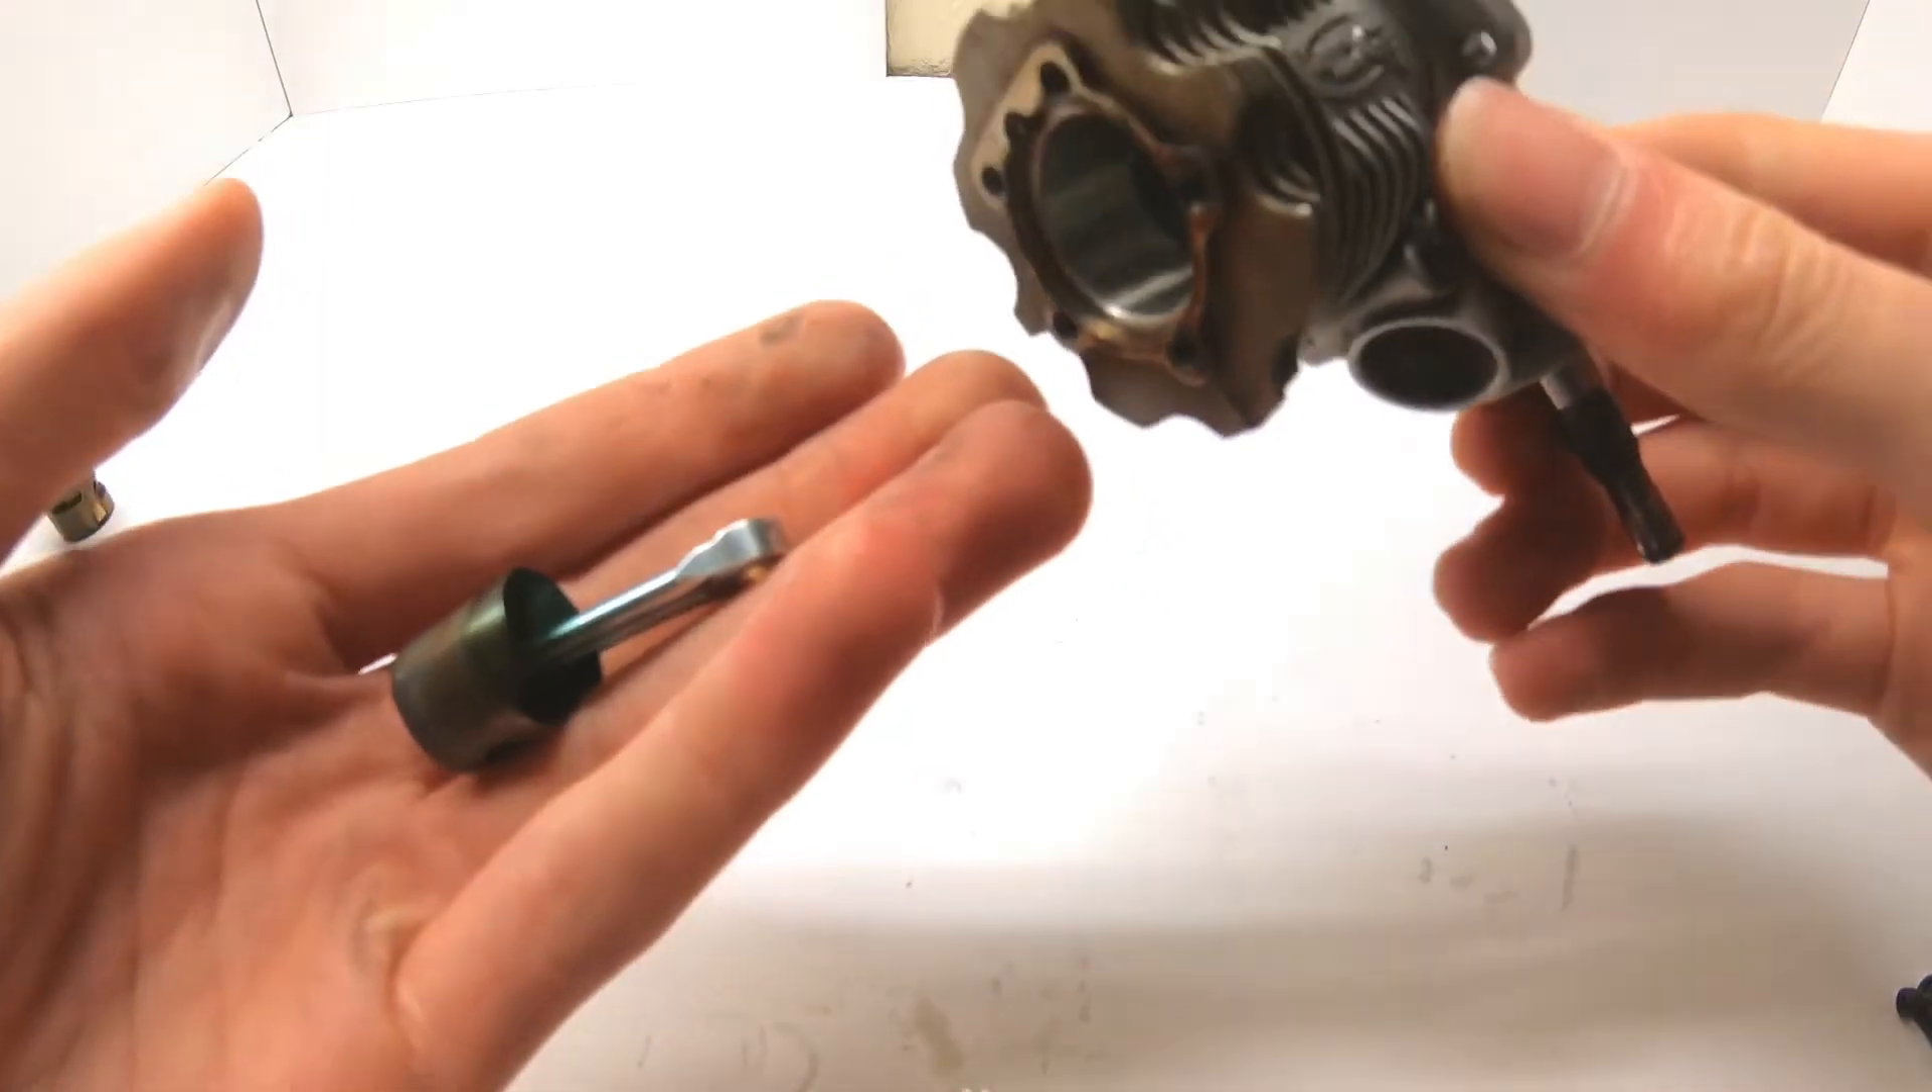So now the piston should just fall out which it has done.